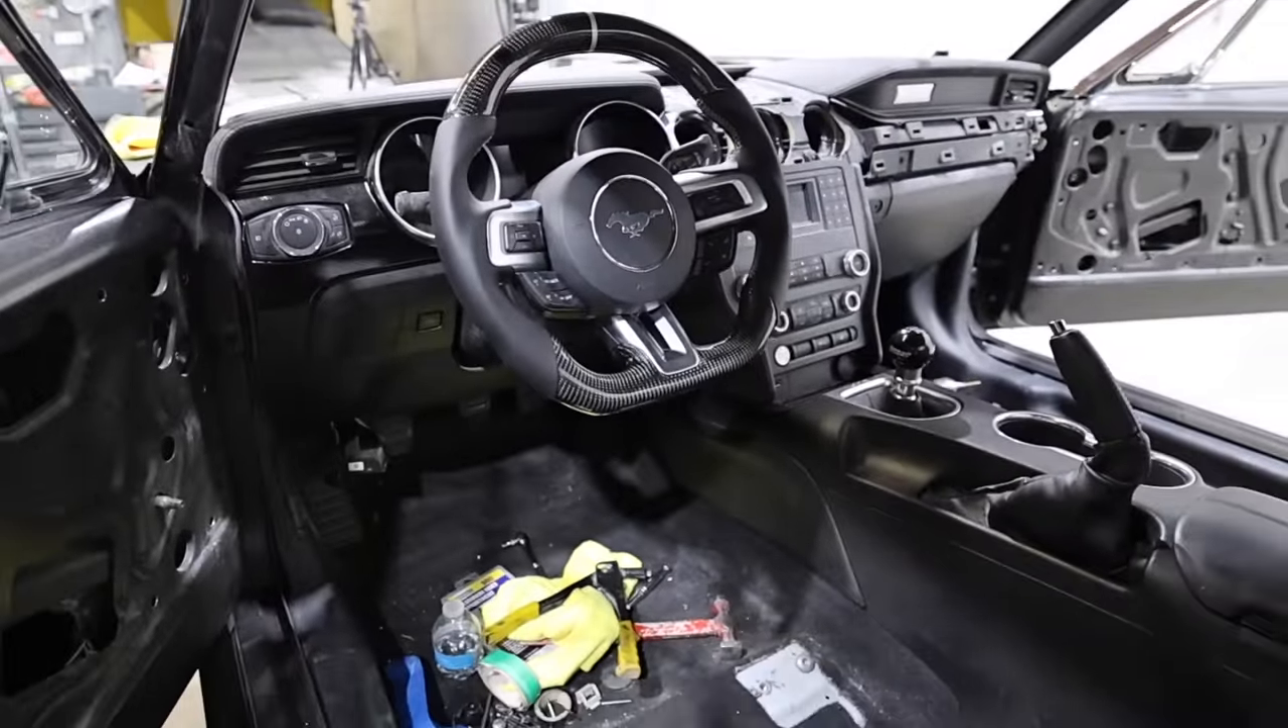Kyle's got the new steering wheel in the car.